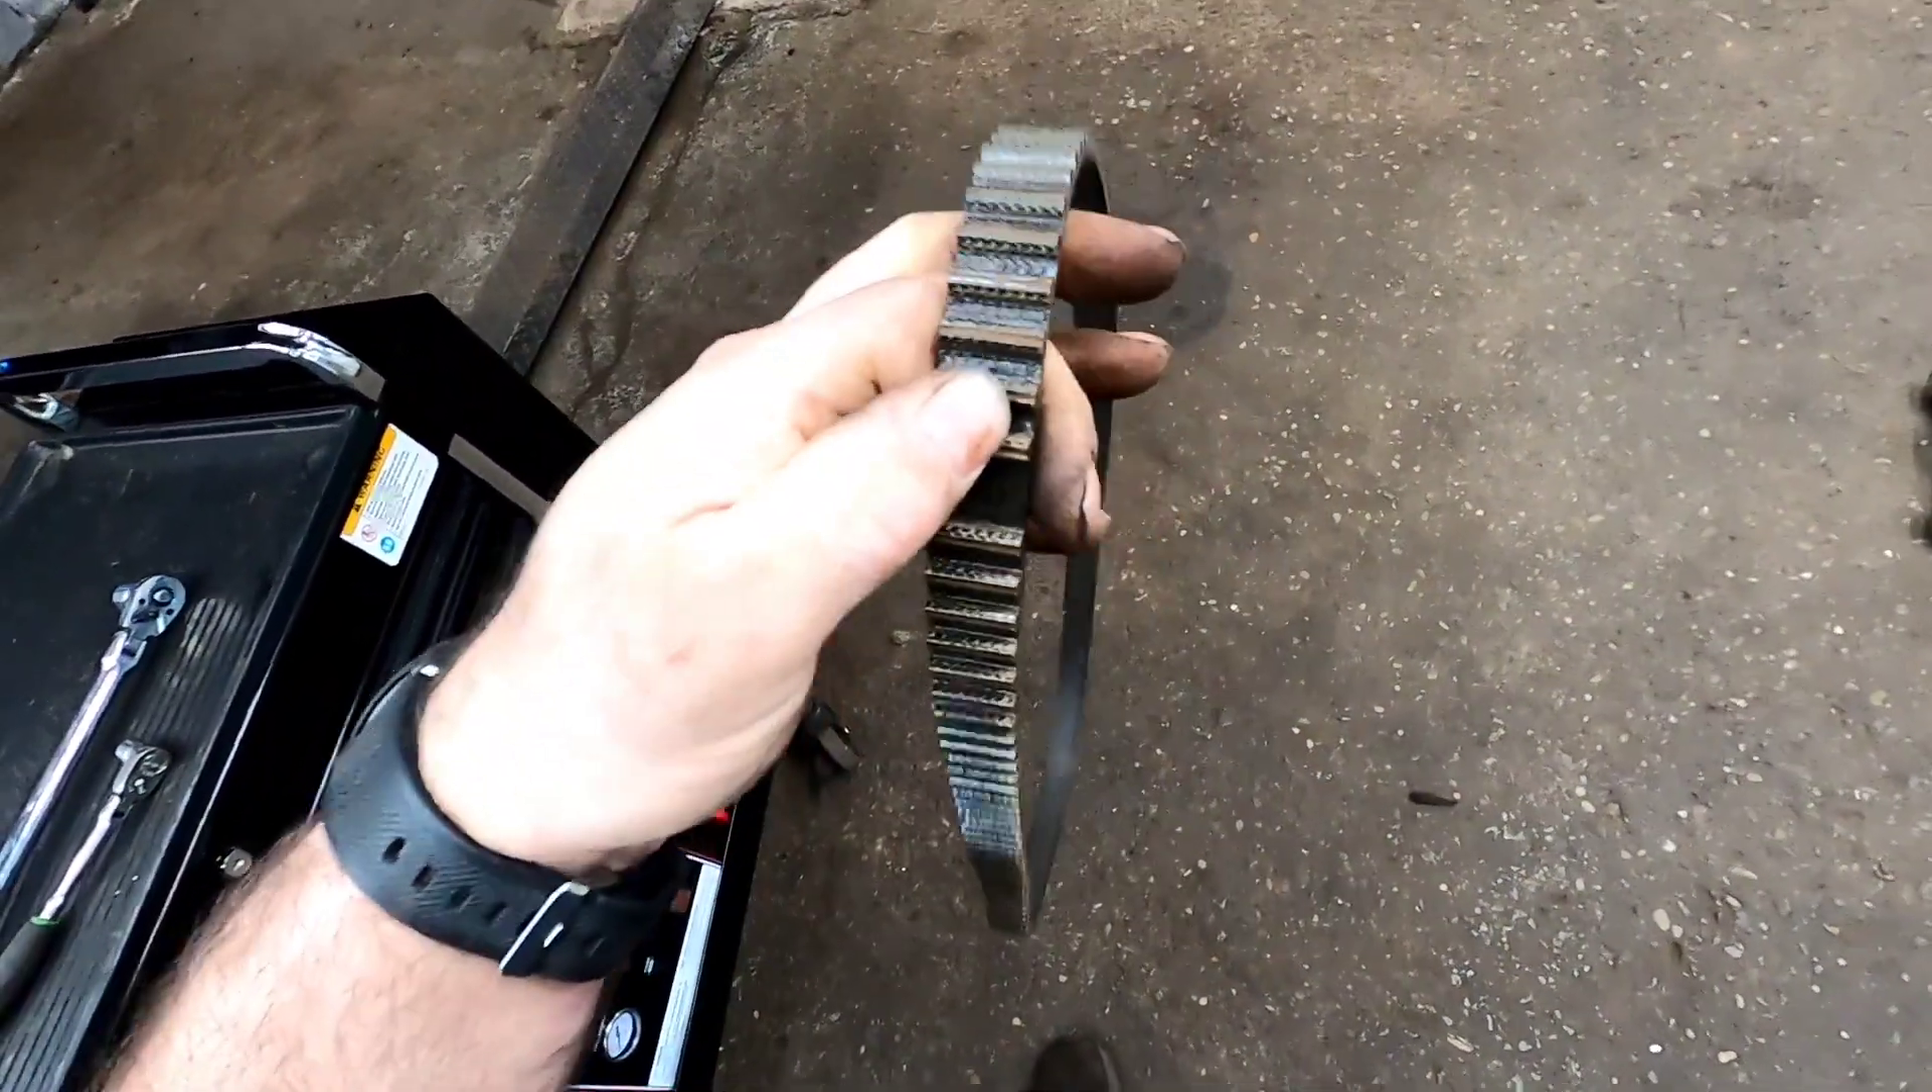And there we have it that is one old timing belt removed.